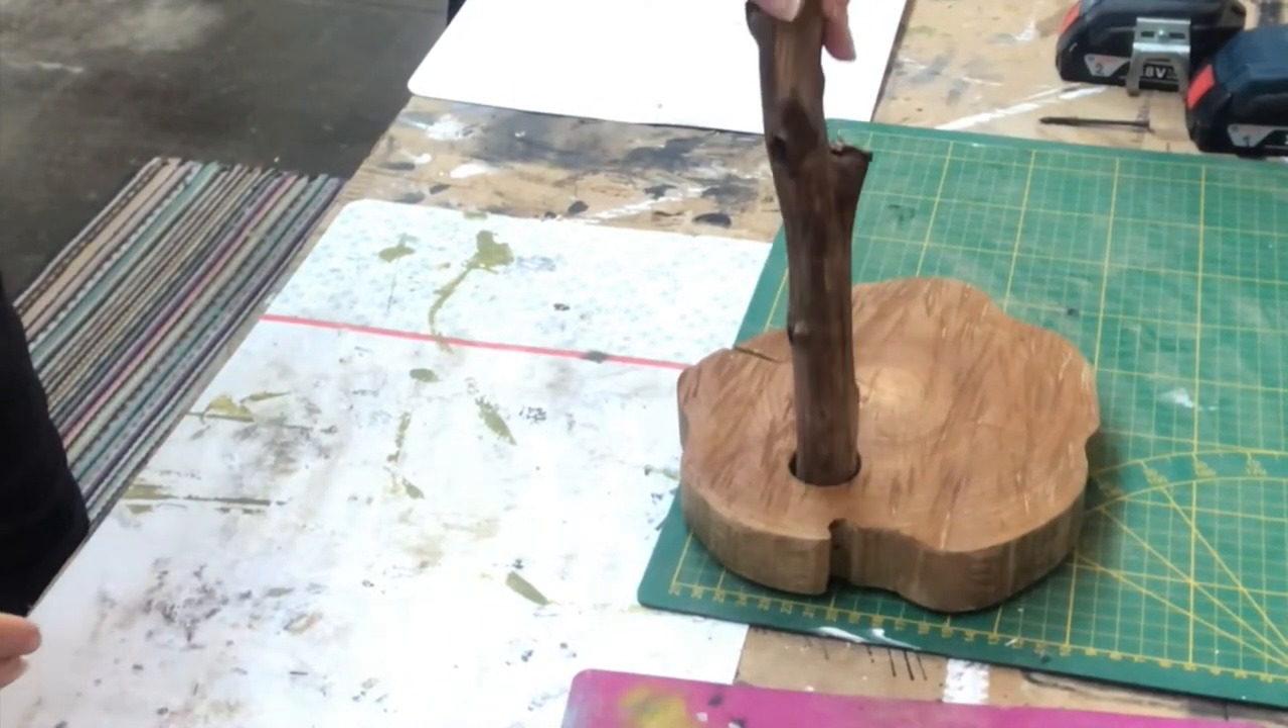The branch as you can see the hole is slightly too big.